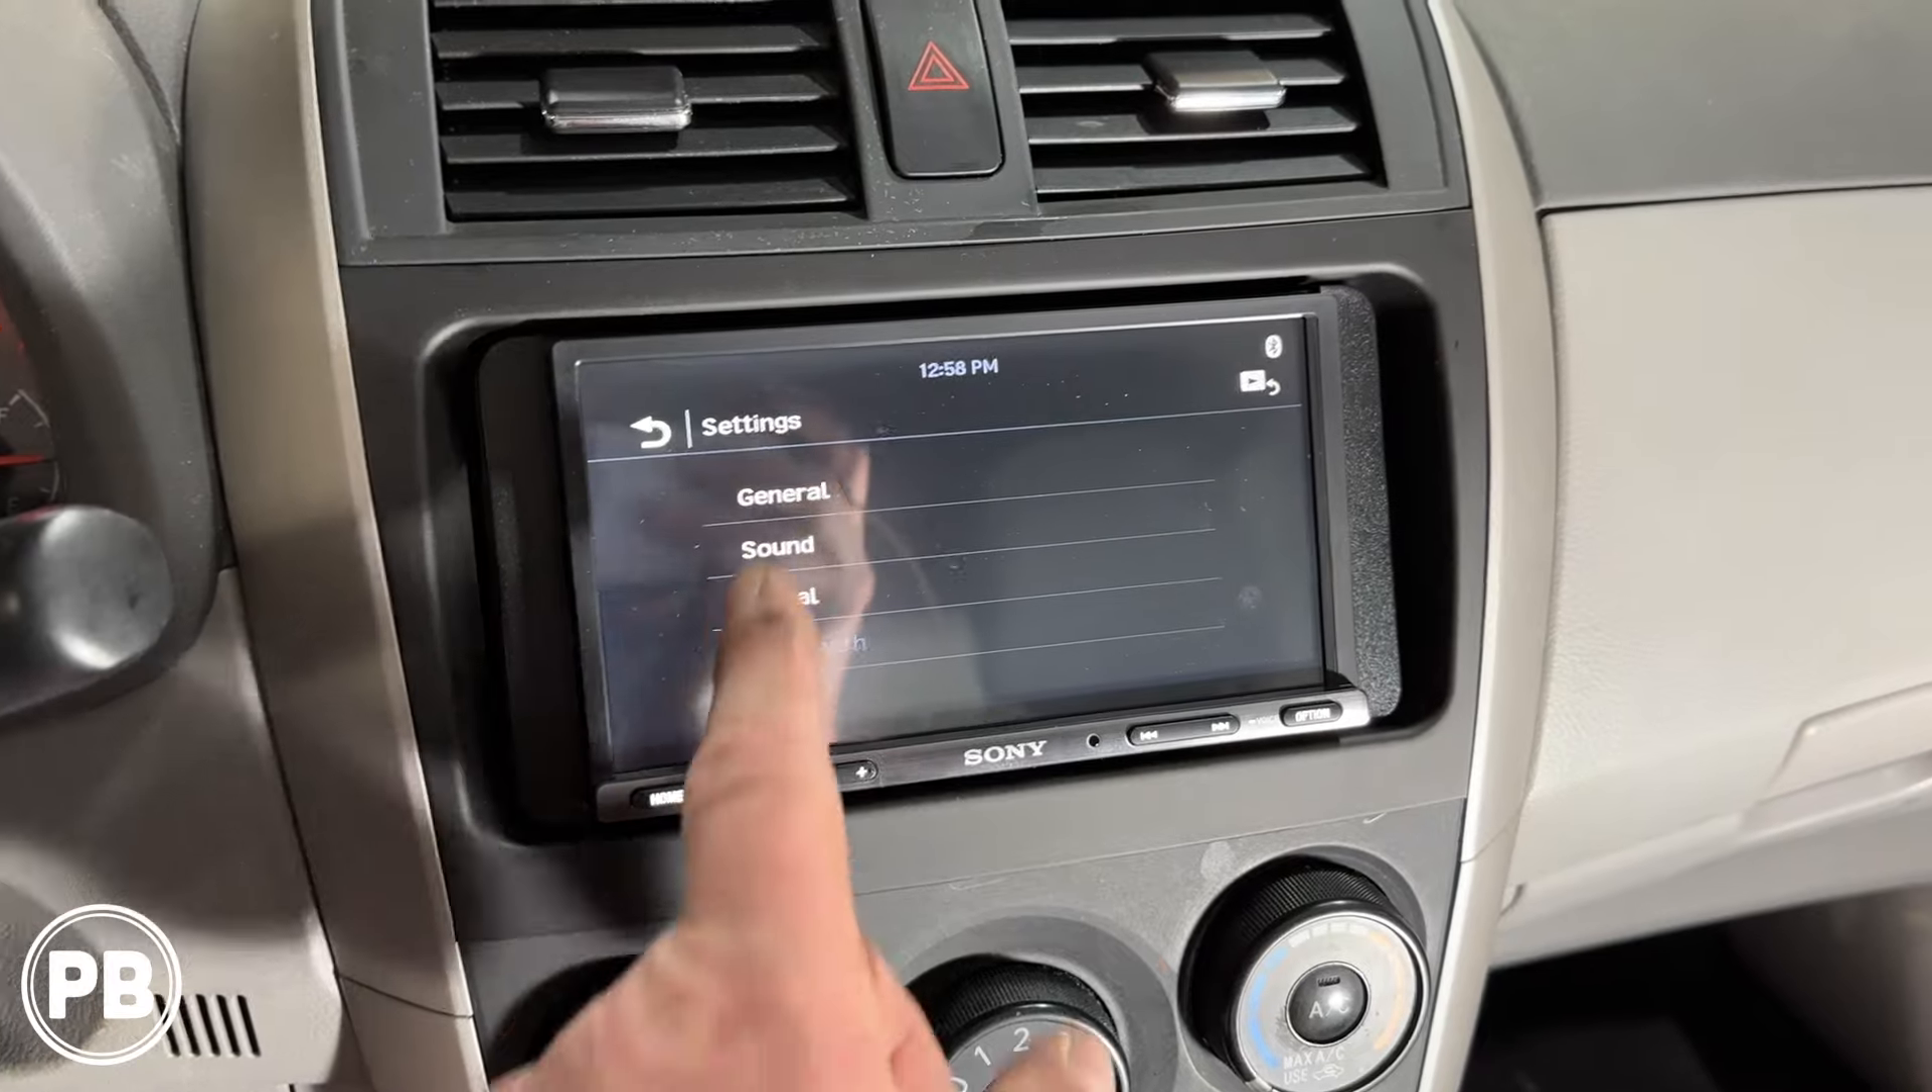So, we went ahead and got the radio all back in. Trim and dash bezel is all reassembled.